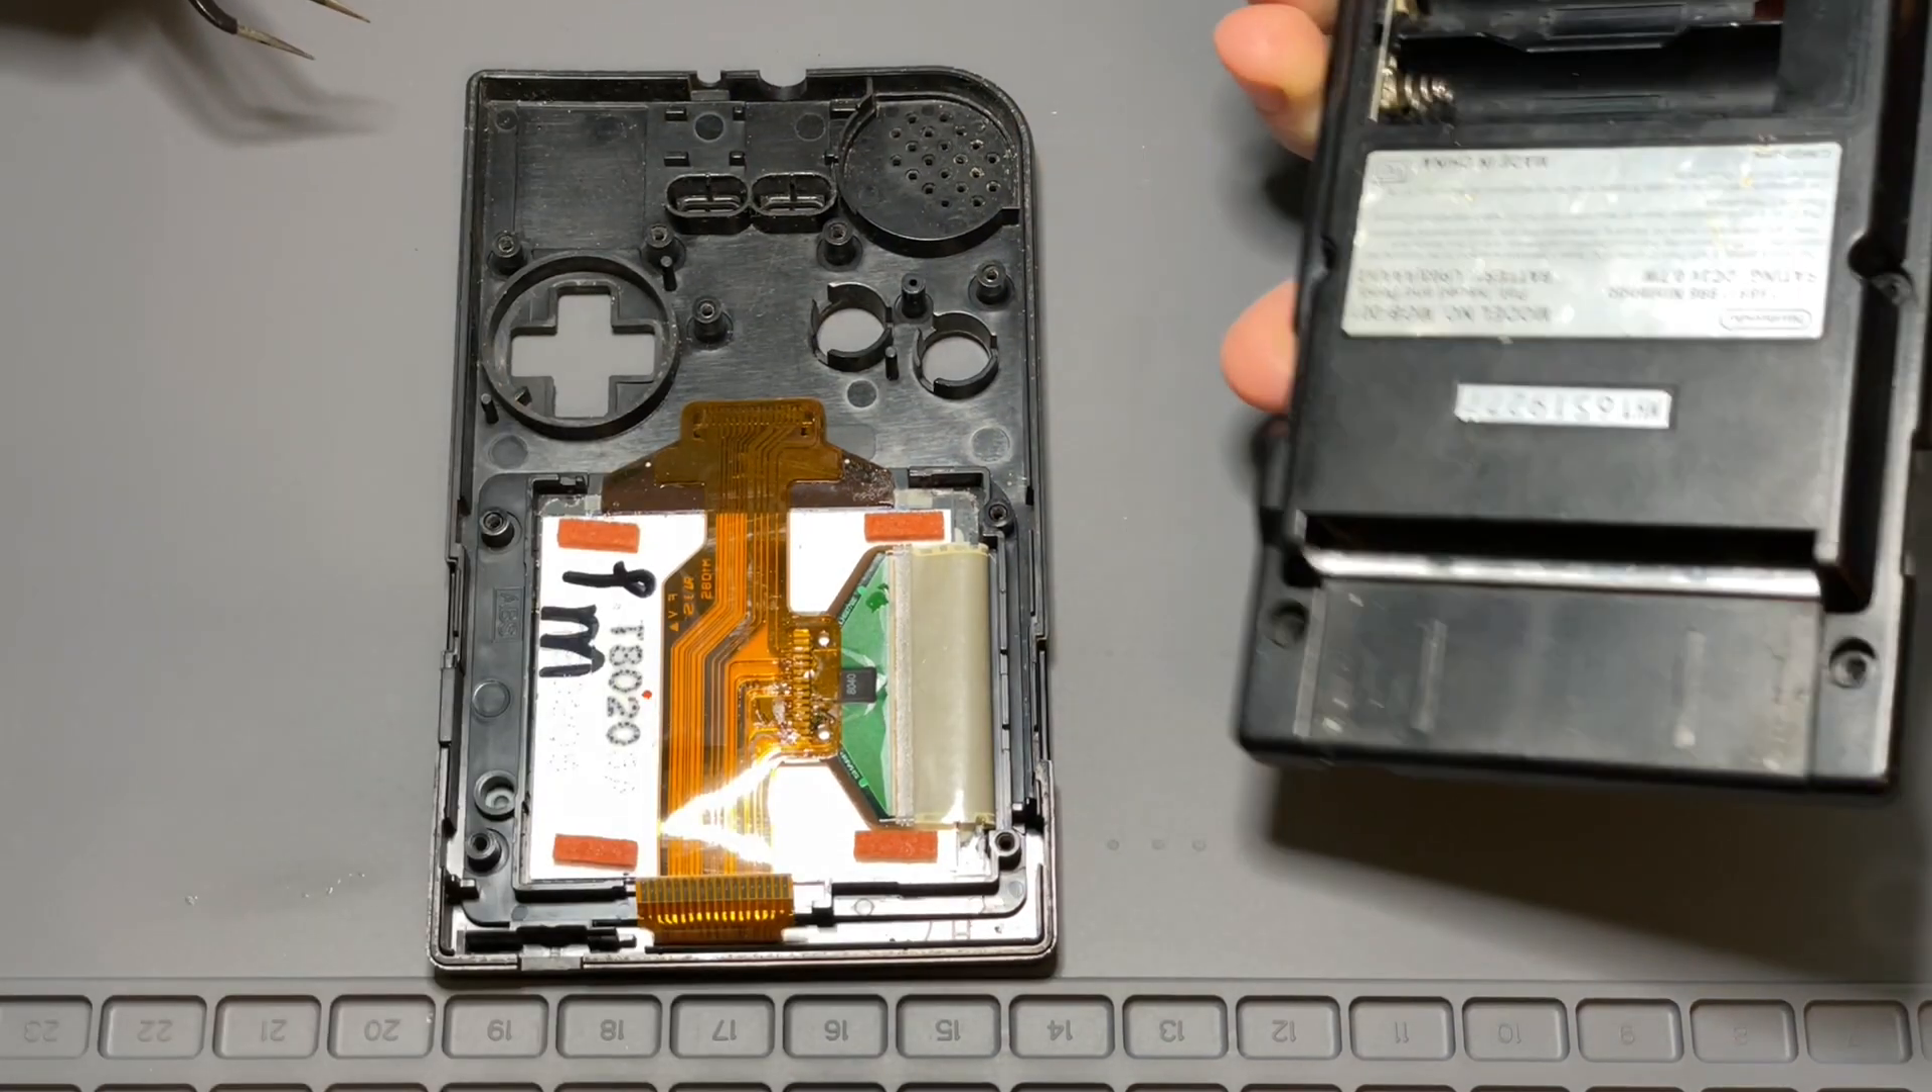With the front shell free of components, let's remove the screen.